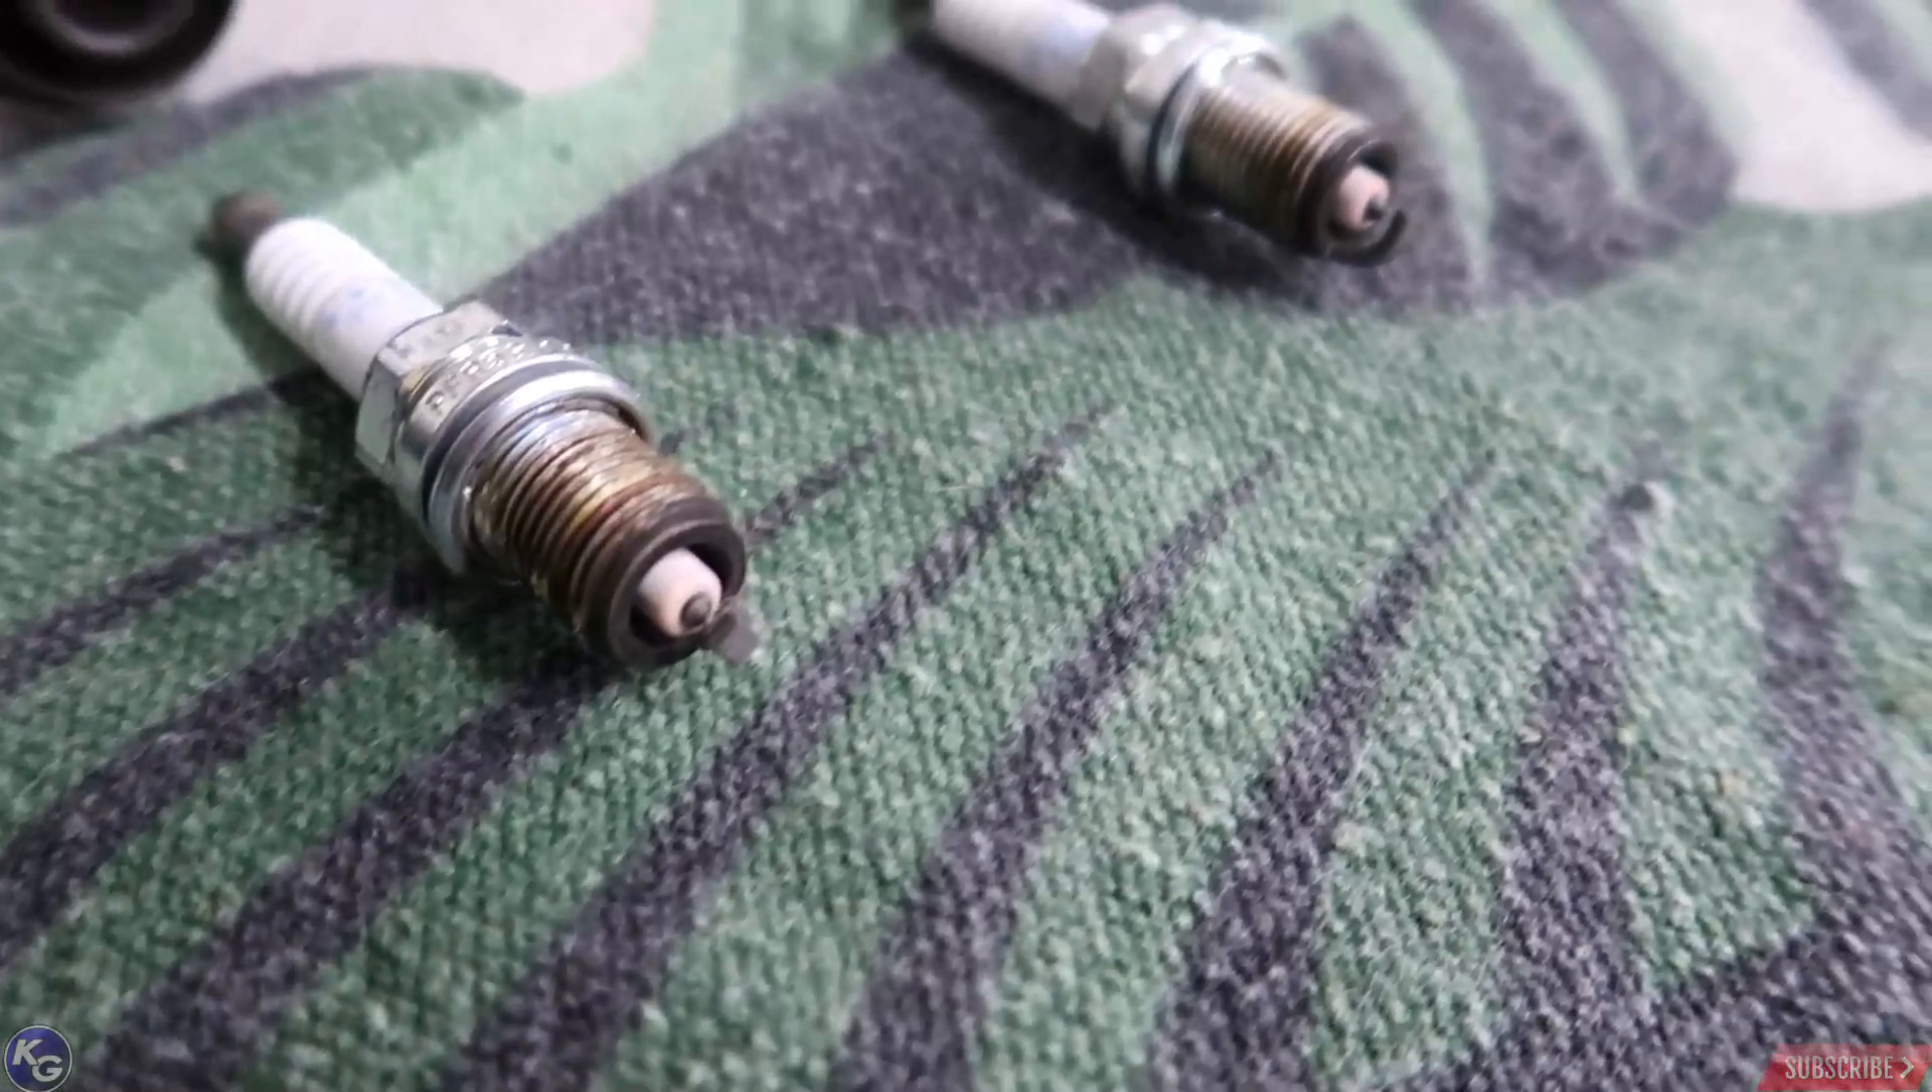Alright, here's the spark plugs all removed.